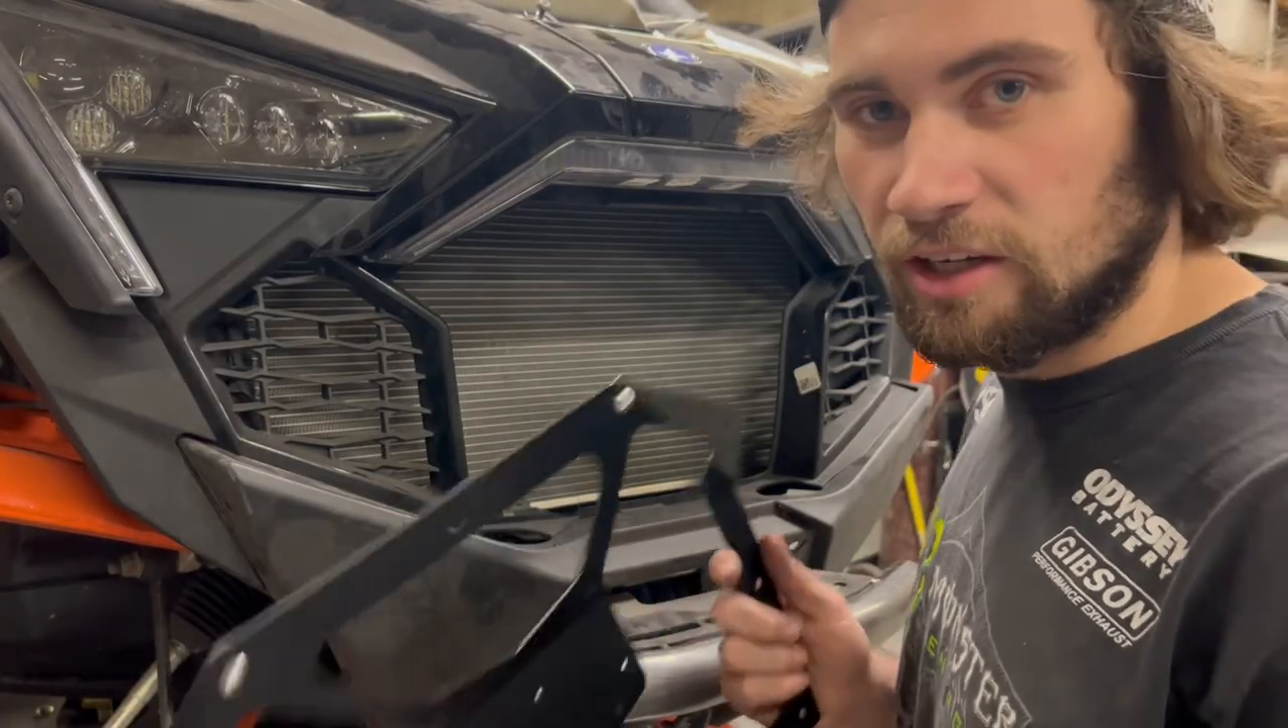So first off, this is obviously not a fully finished grill. I left the mesh out so I could hopefully get some more angles with the camera so you can see it better.